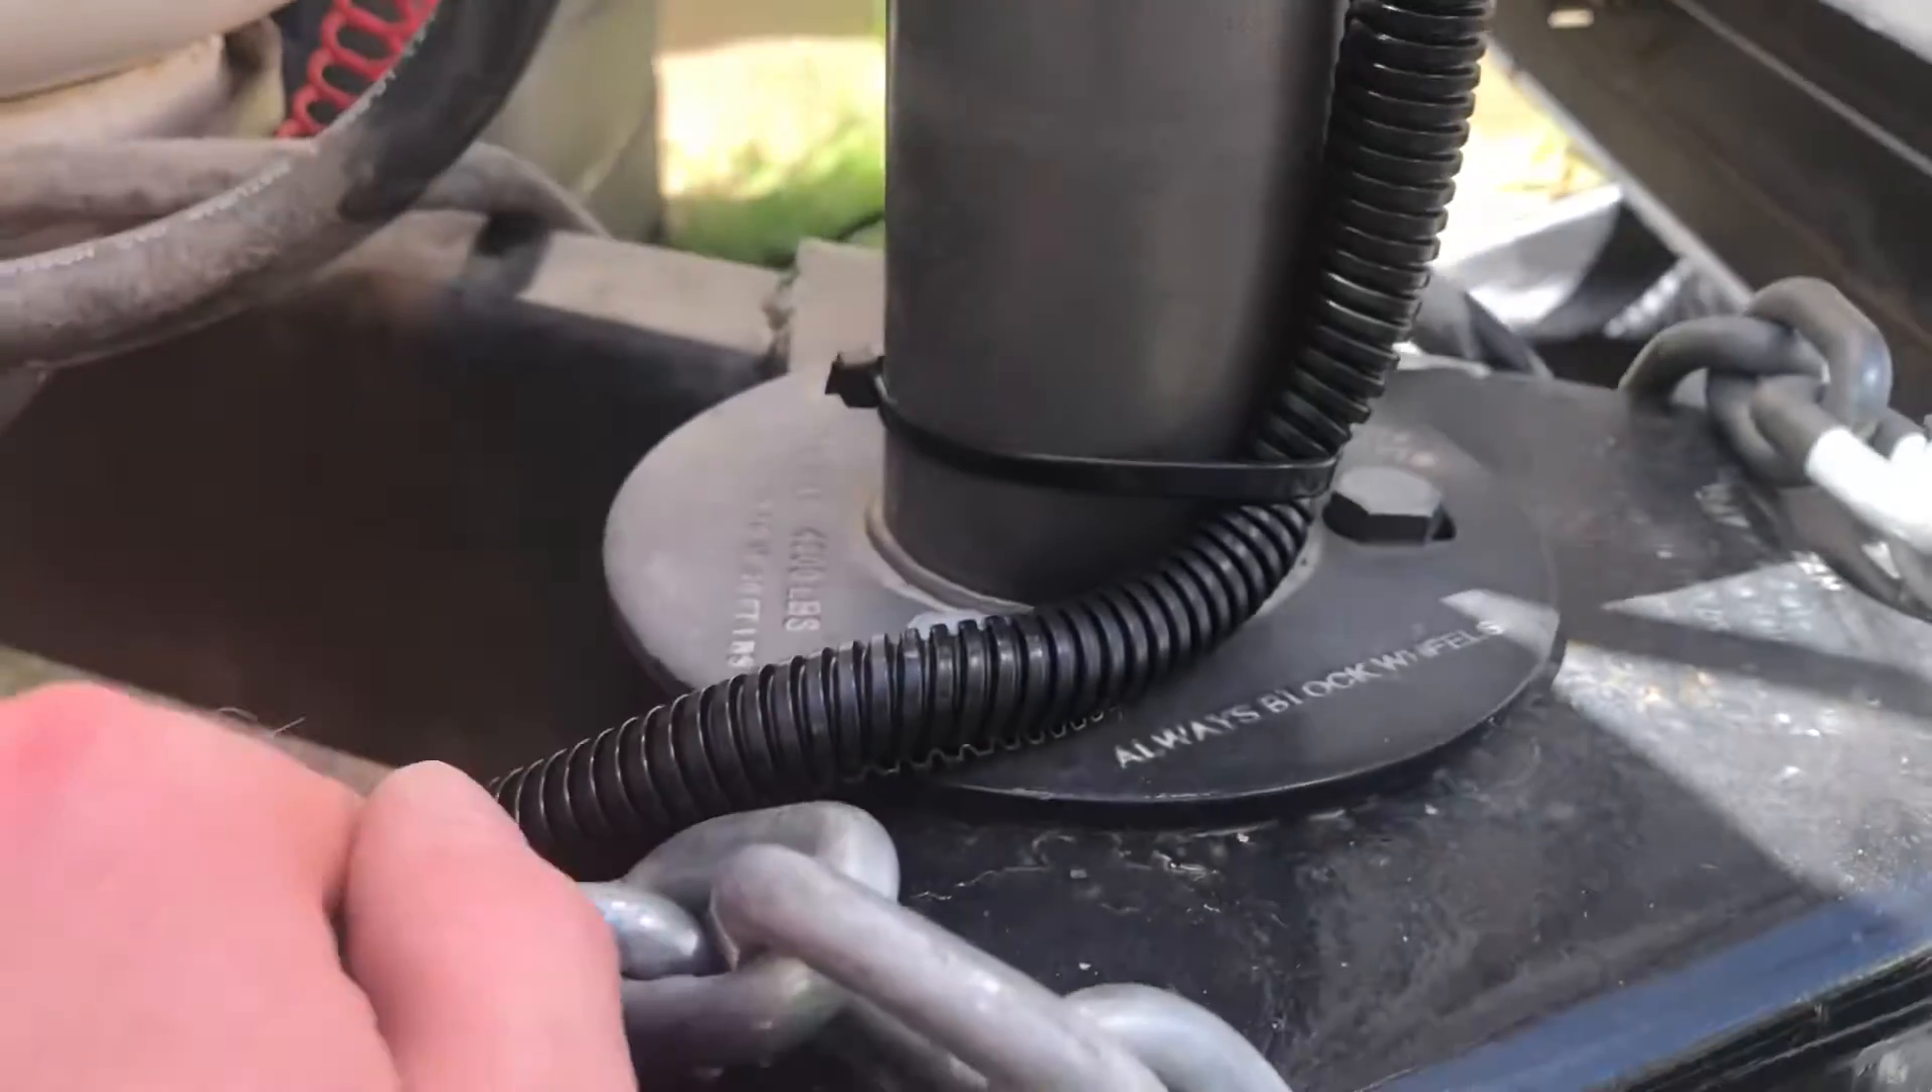Okay I have my new wire running all the way from the top of the motor or the wire cover I should say and I have it zip tied down to the bottom.